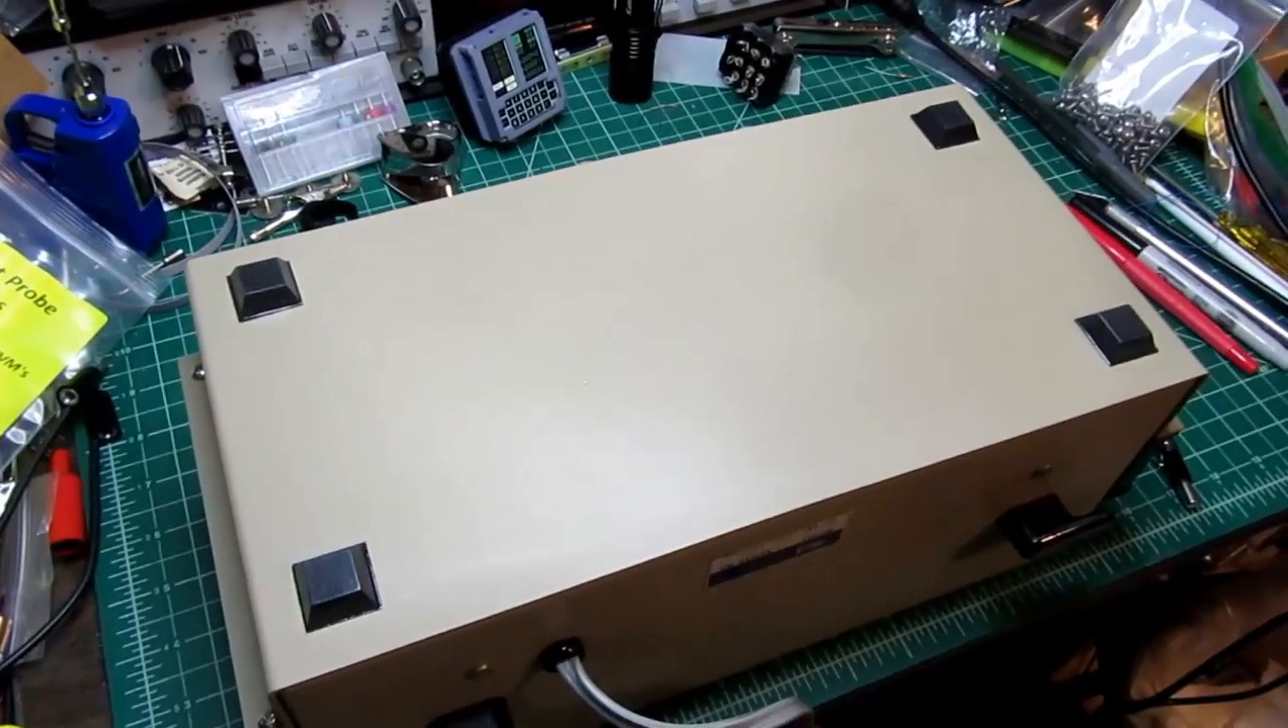Okay I've got the repainted bottom on there with fresh 3M bump on feet just like it would have had originally.